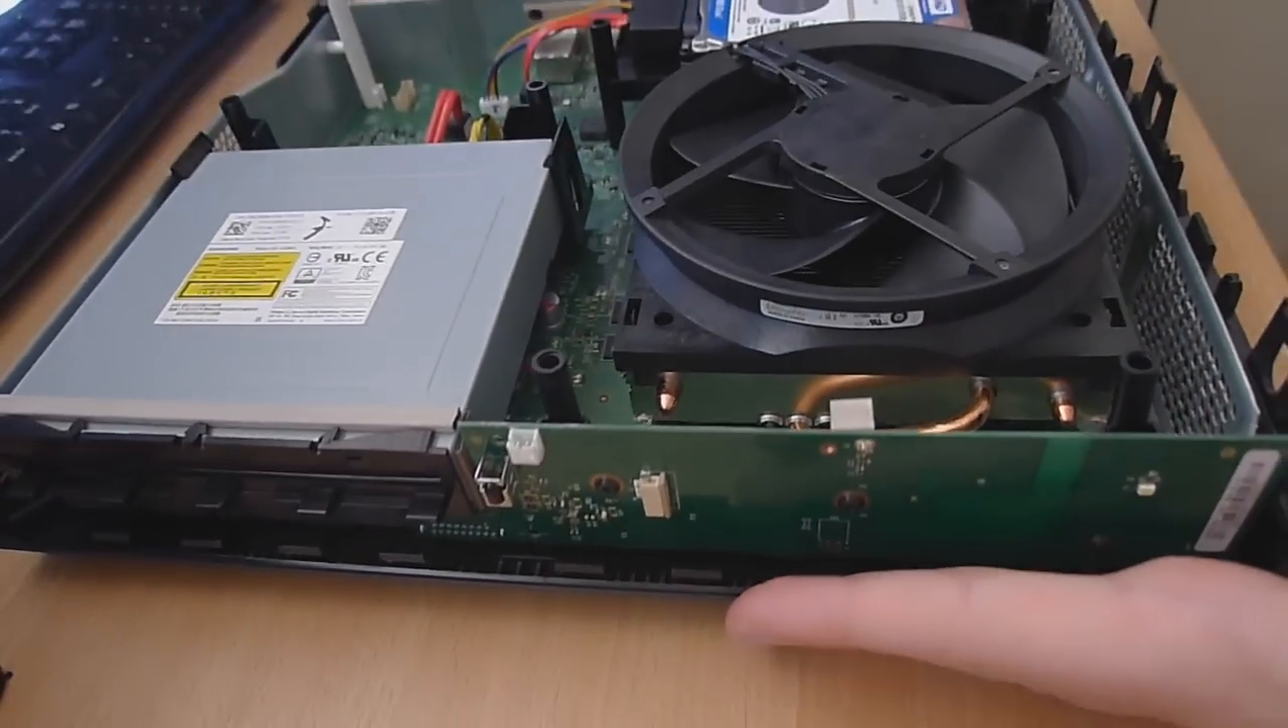And yeah, you're going to have to have the console opened up to the point that I have it opened up to here.